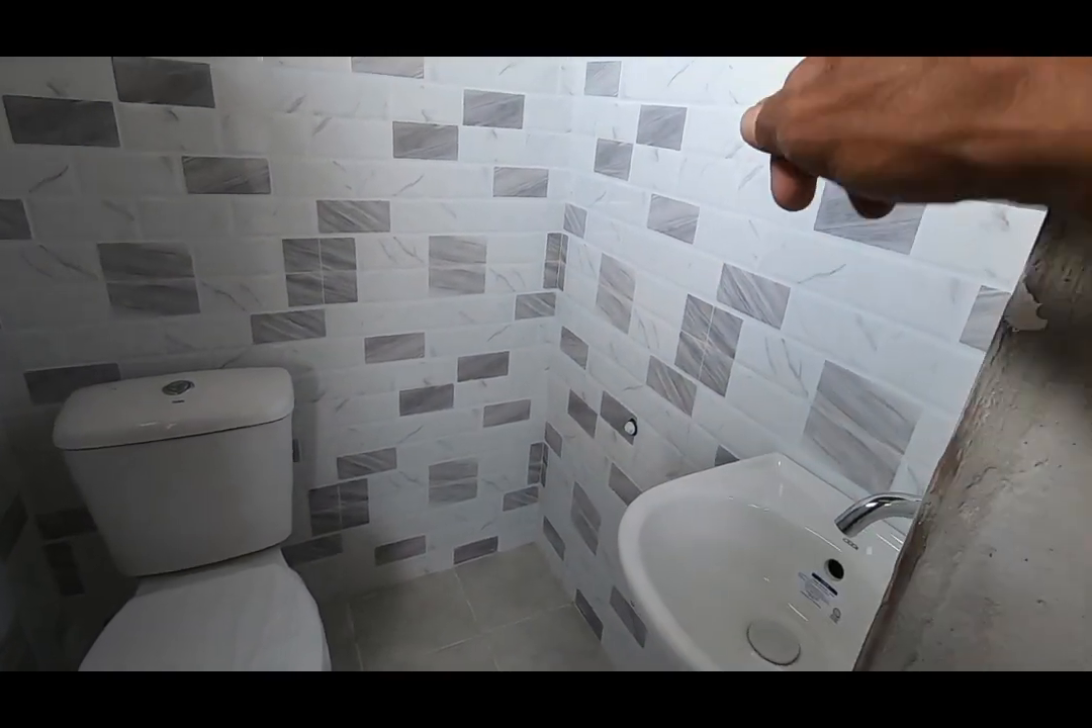Nakalagay na yung bowl lavatory yung shower na lang wala pa pala yung shower.